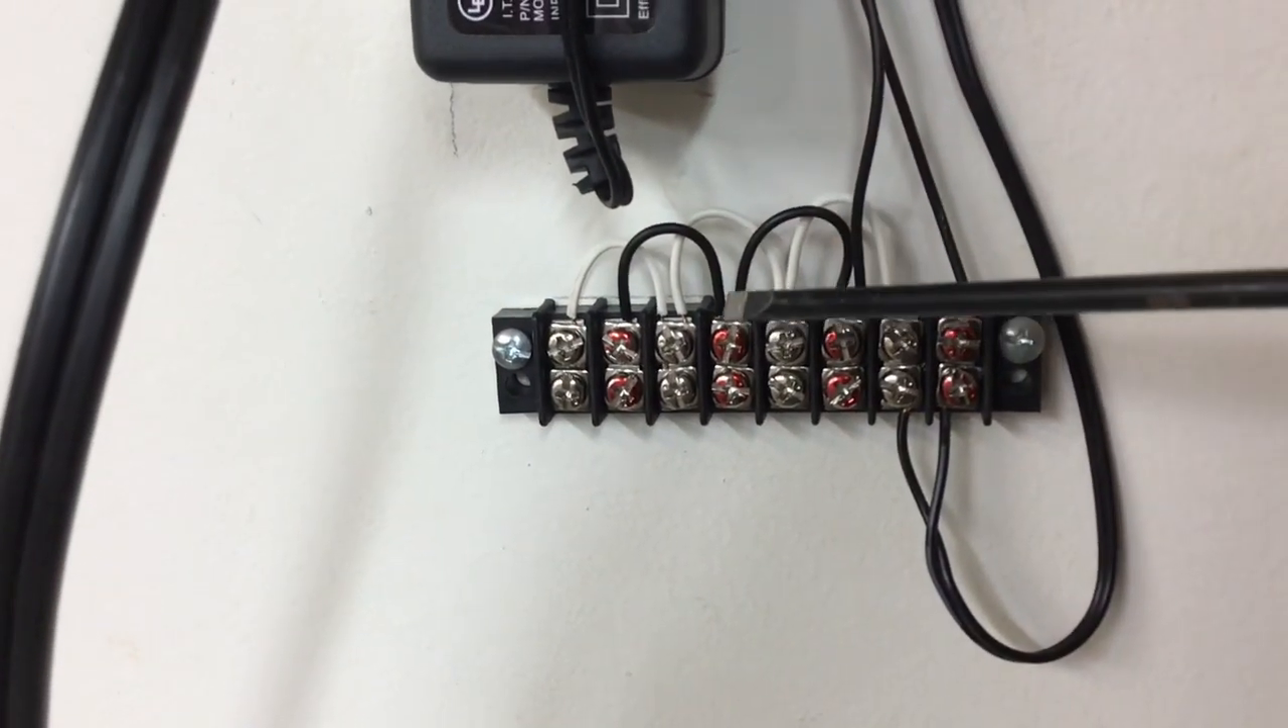And then on the positives, I connected the positives with the black wire.